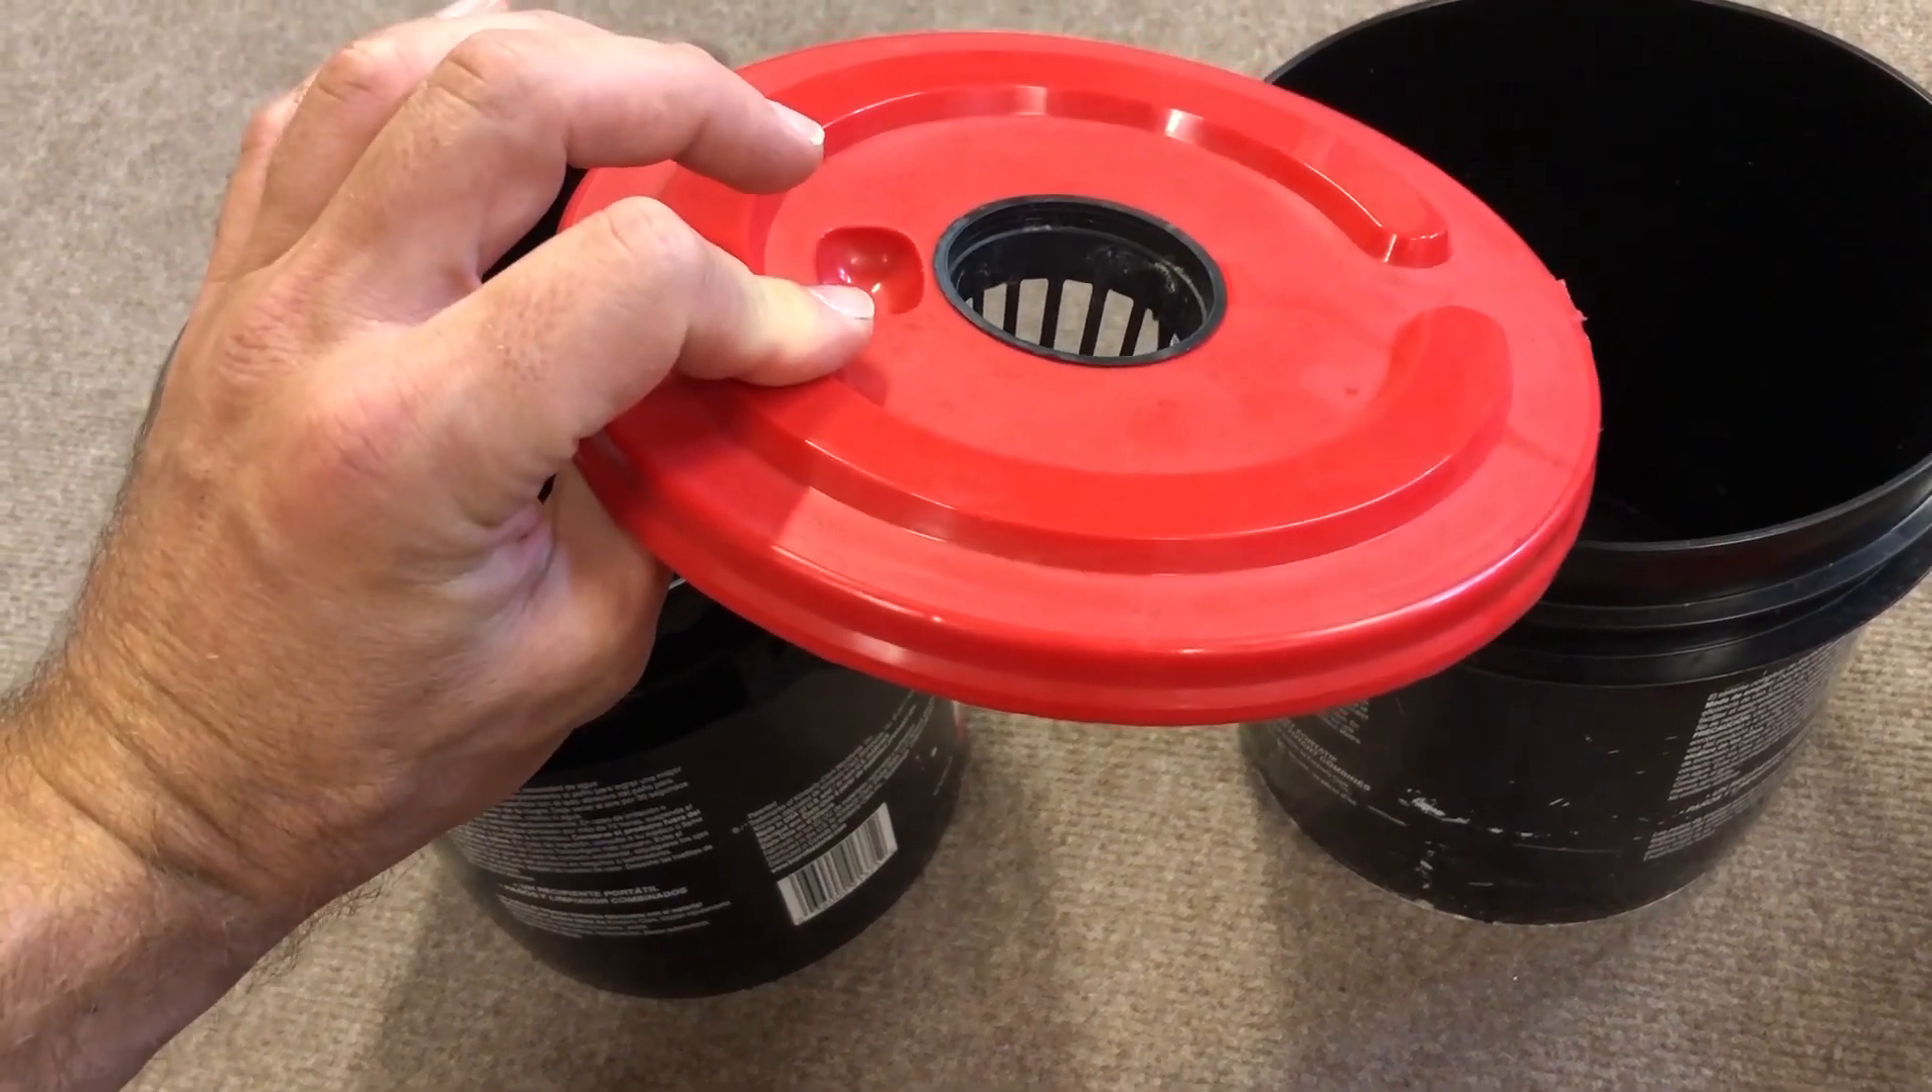You can see that the net pot fits in there.